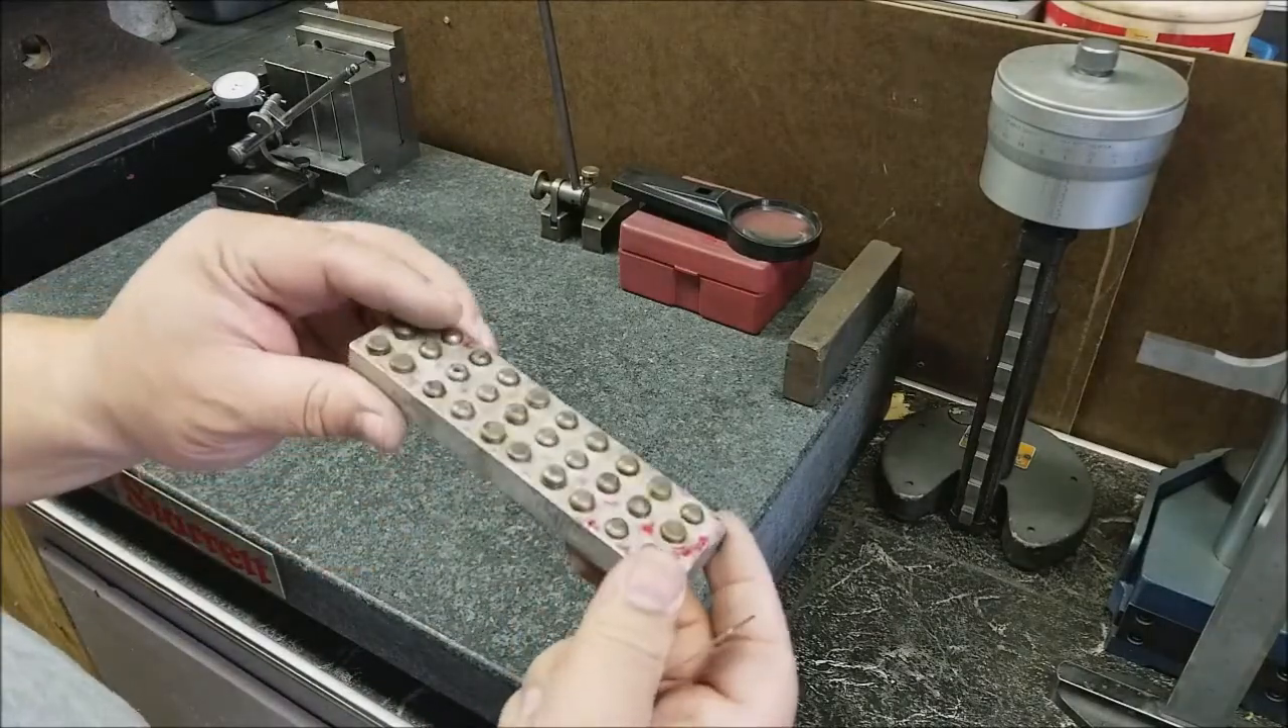Well, the dowels, obviously, are still proud of the surface, even if I had the smallest ones that were available to me in the shop.